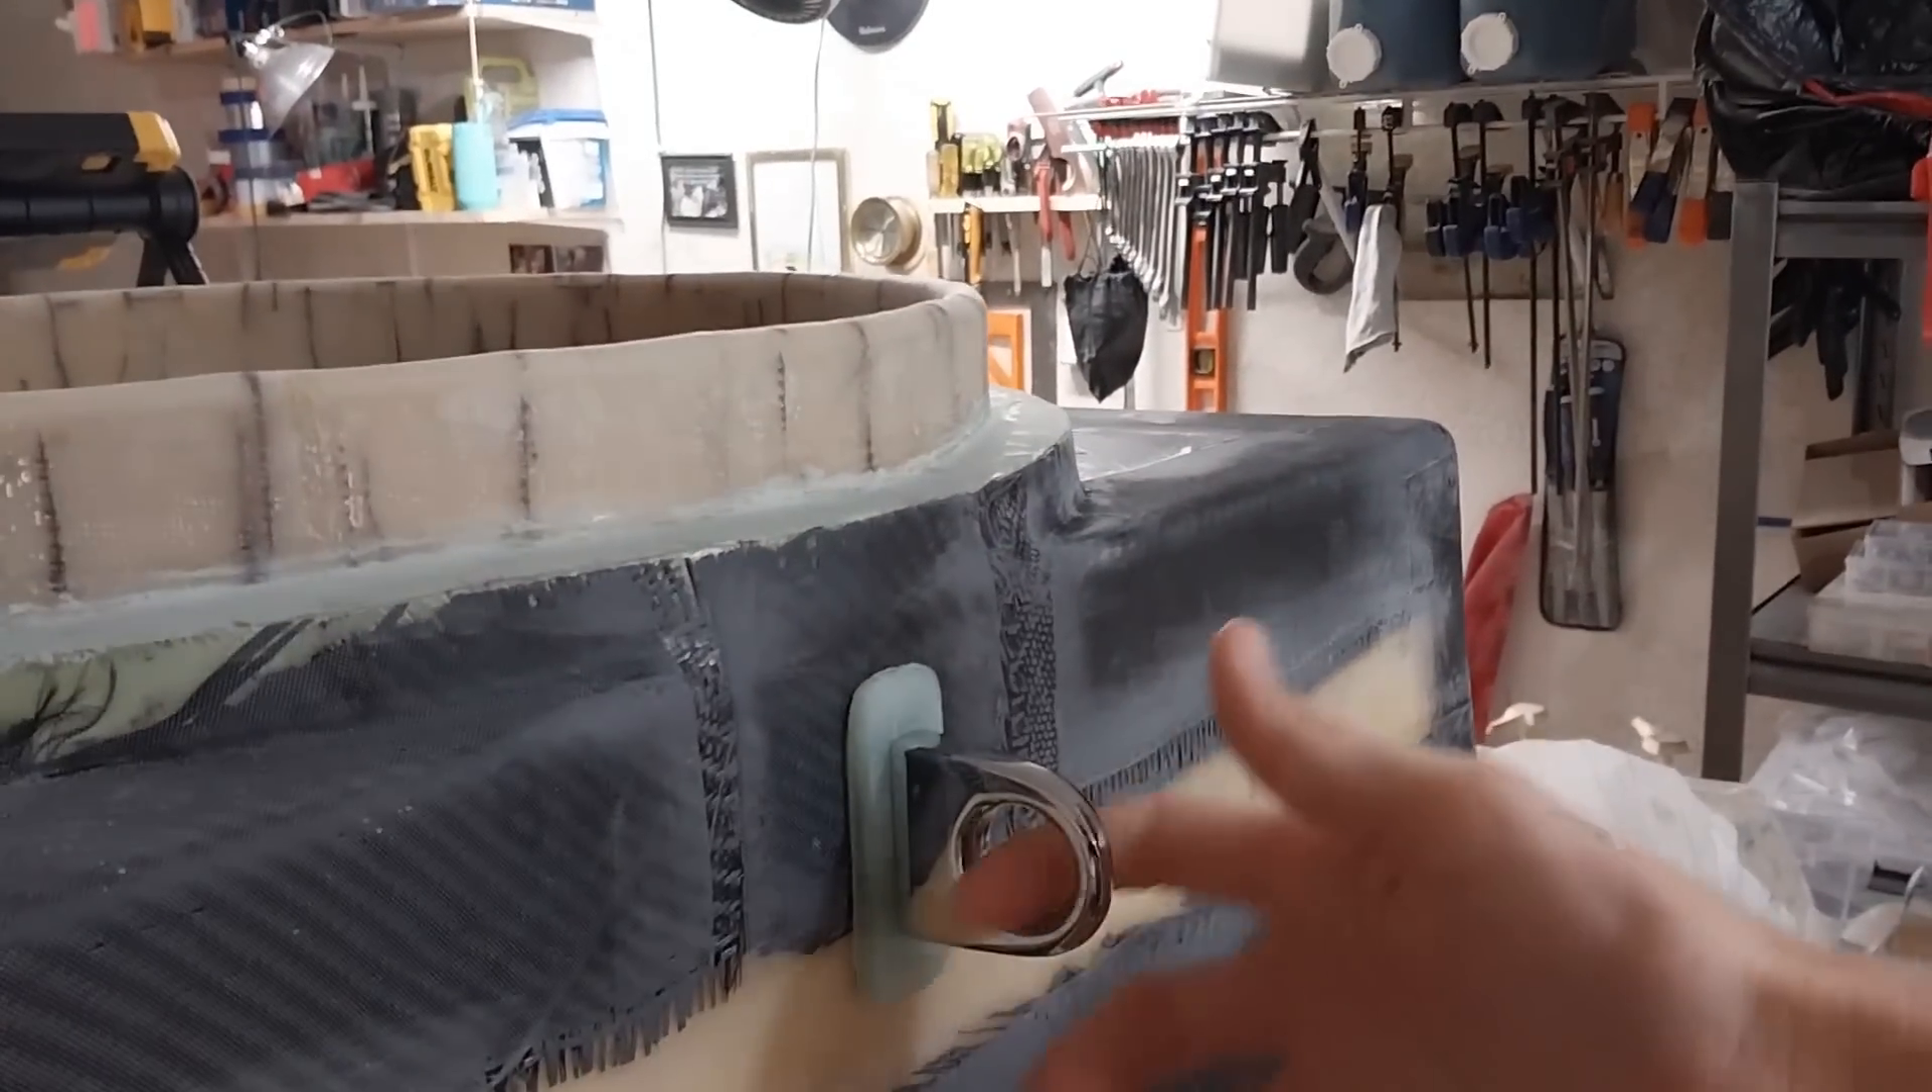So there's a dry fit of the bow eye I'm going to use to lock the hatch.